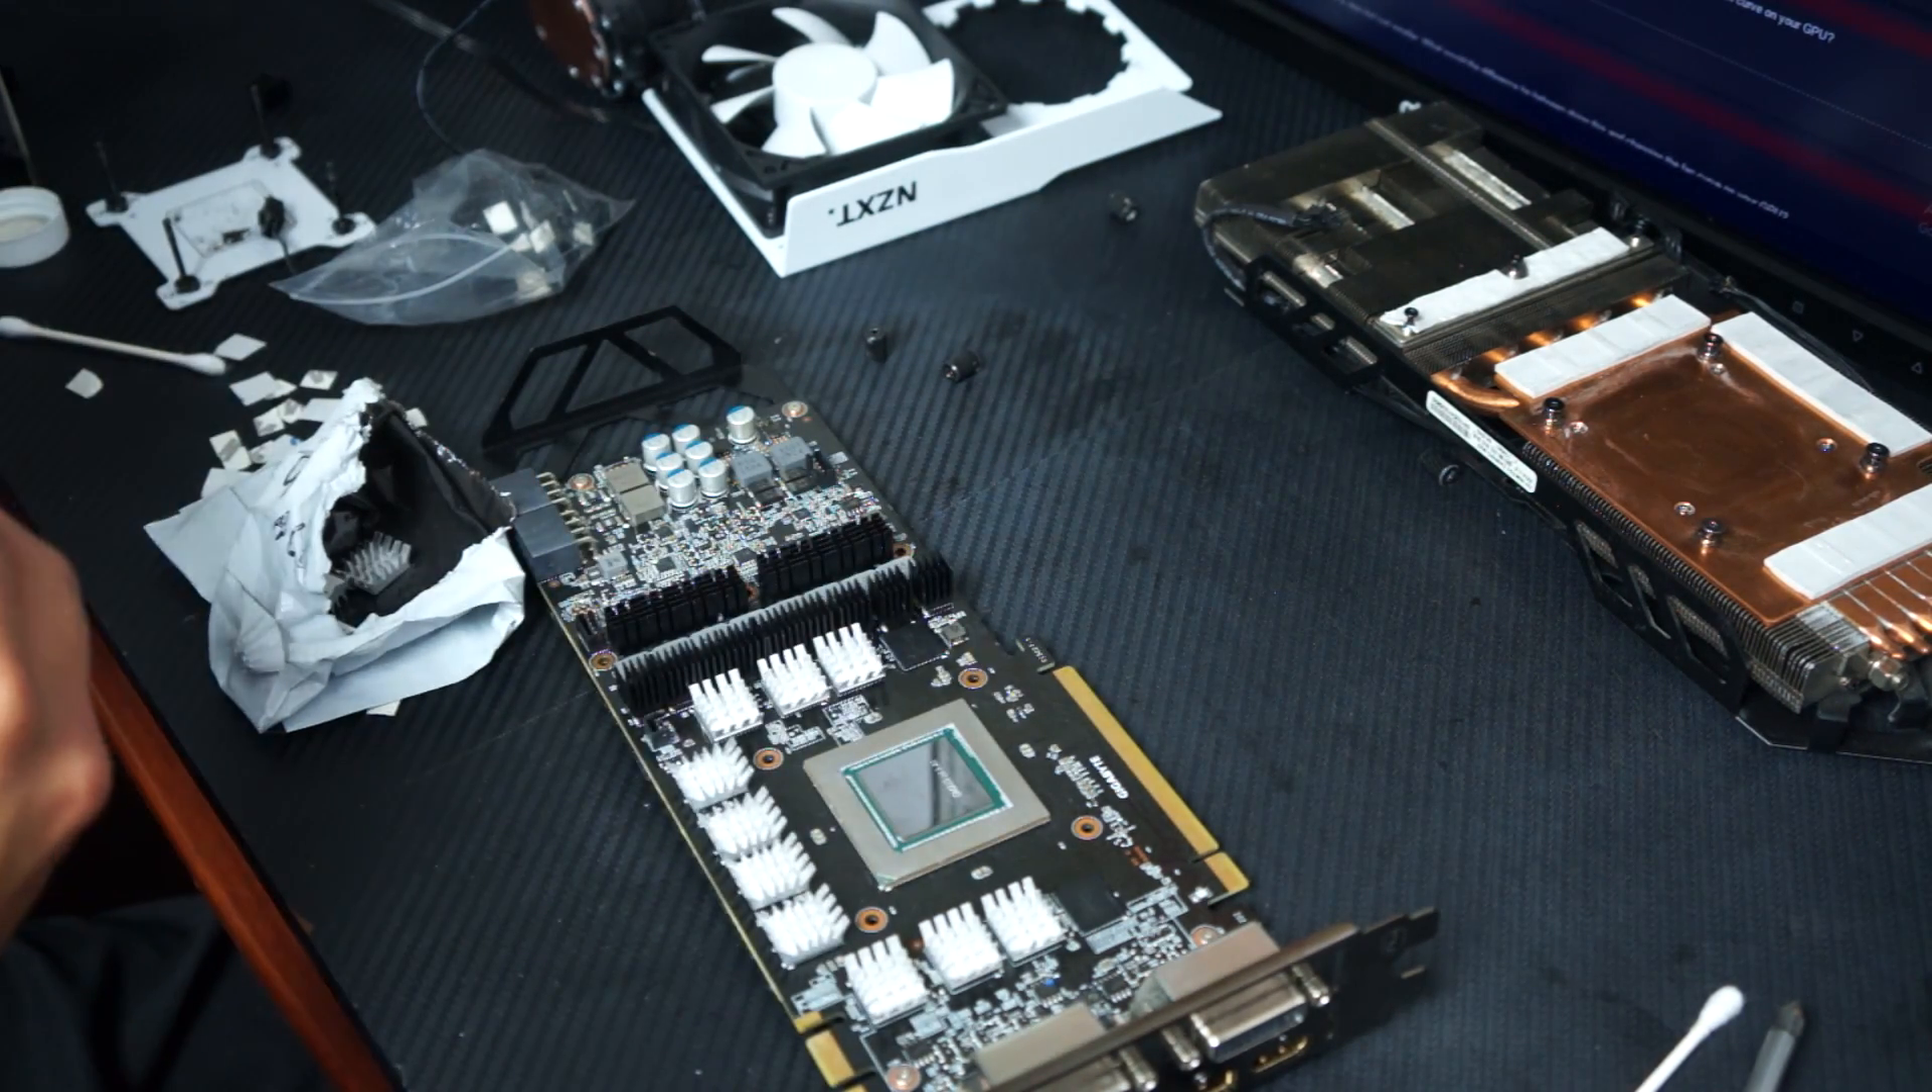There we go there's our heat sinks on there.